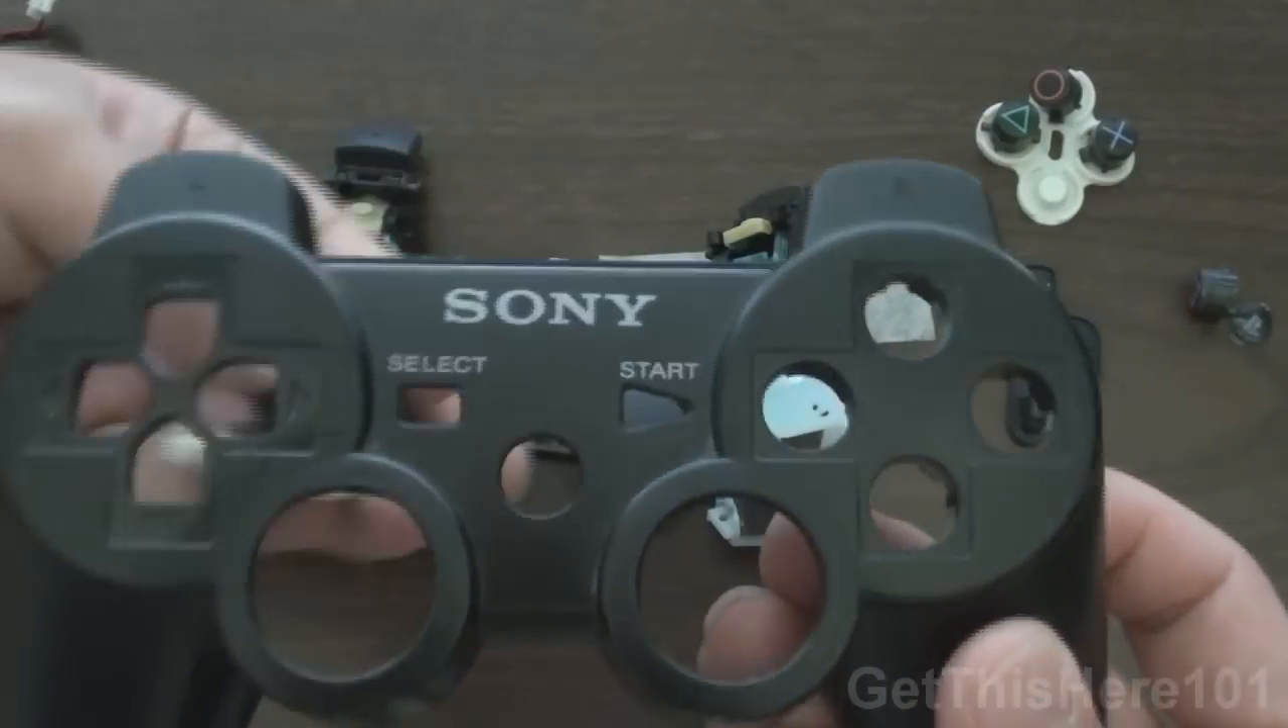And we have our front panel with all the buttons taken out already.